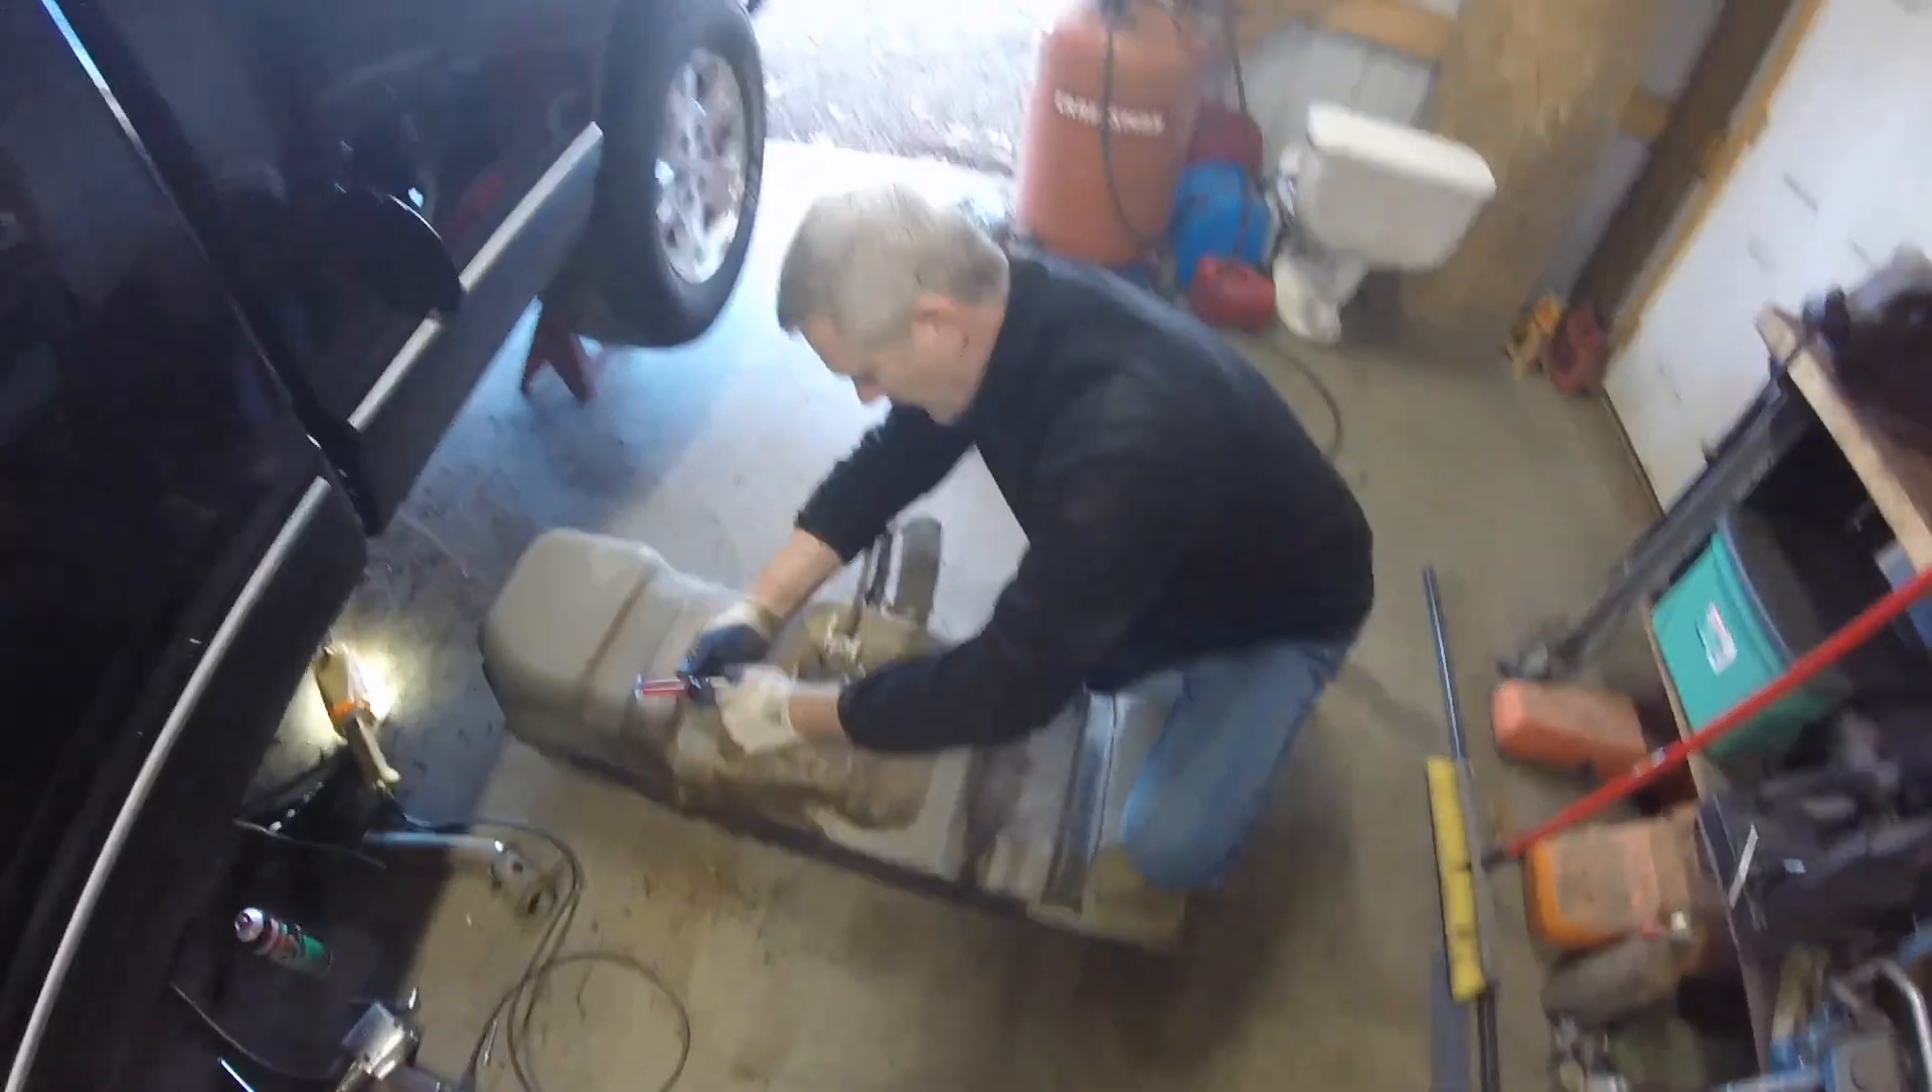So we got the fuel tank out.